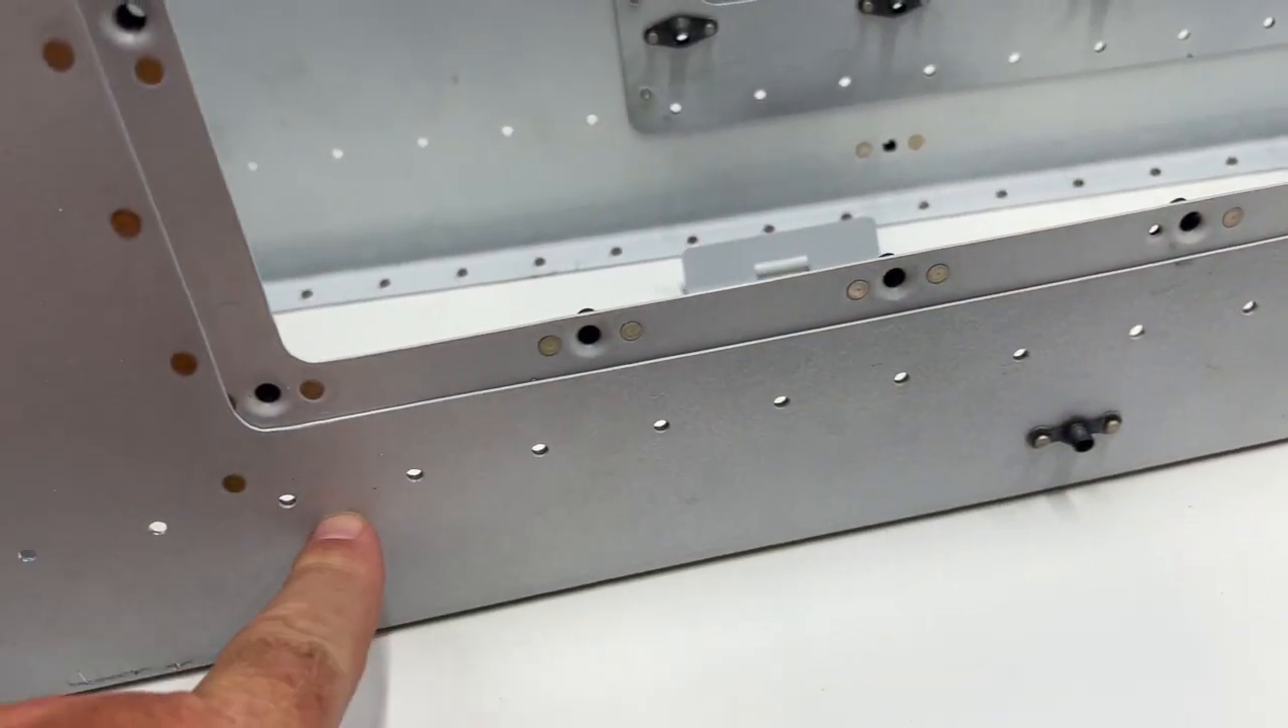Now the kit, you can see that these last few rivets are not done.